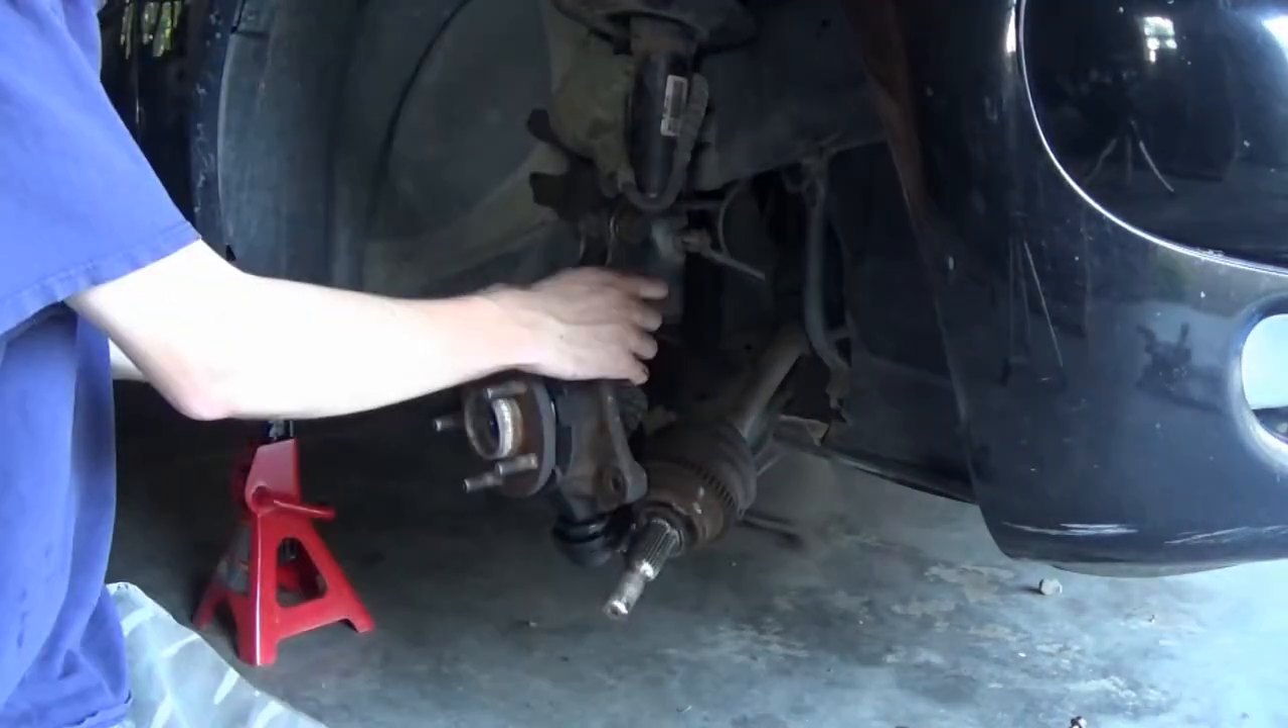I forgot to put the axle in.